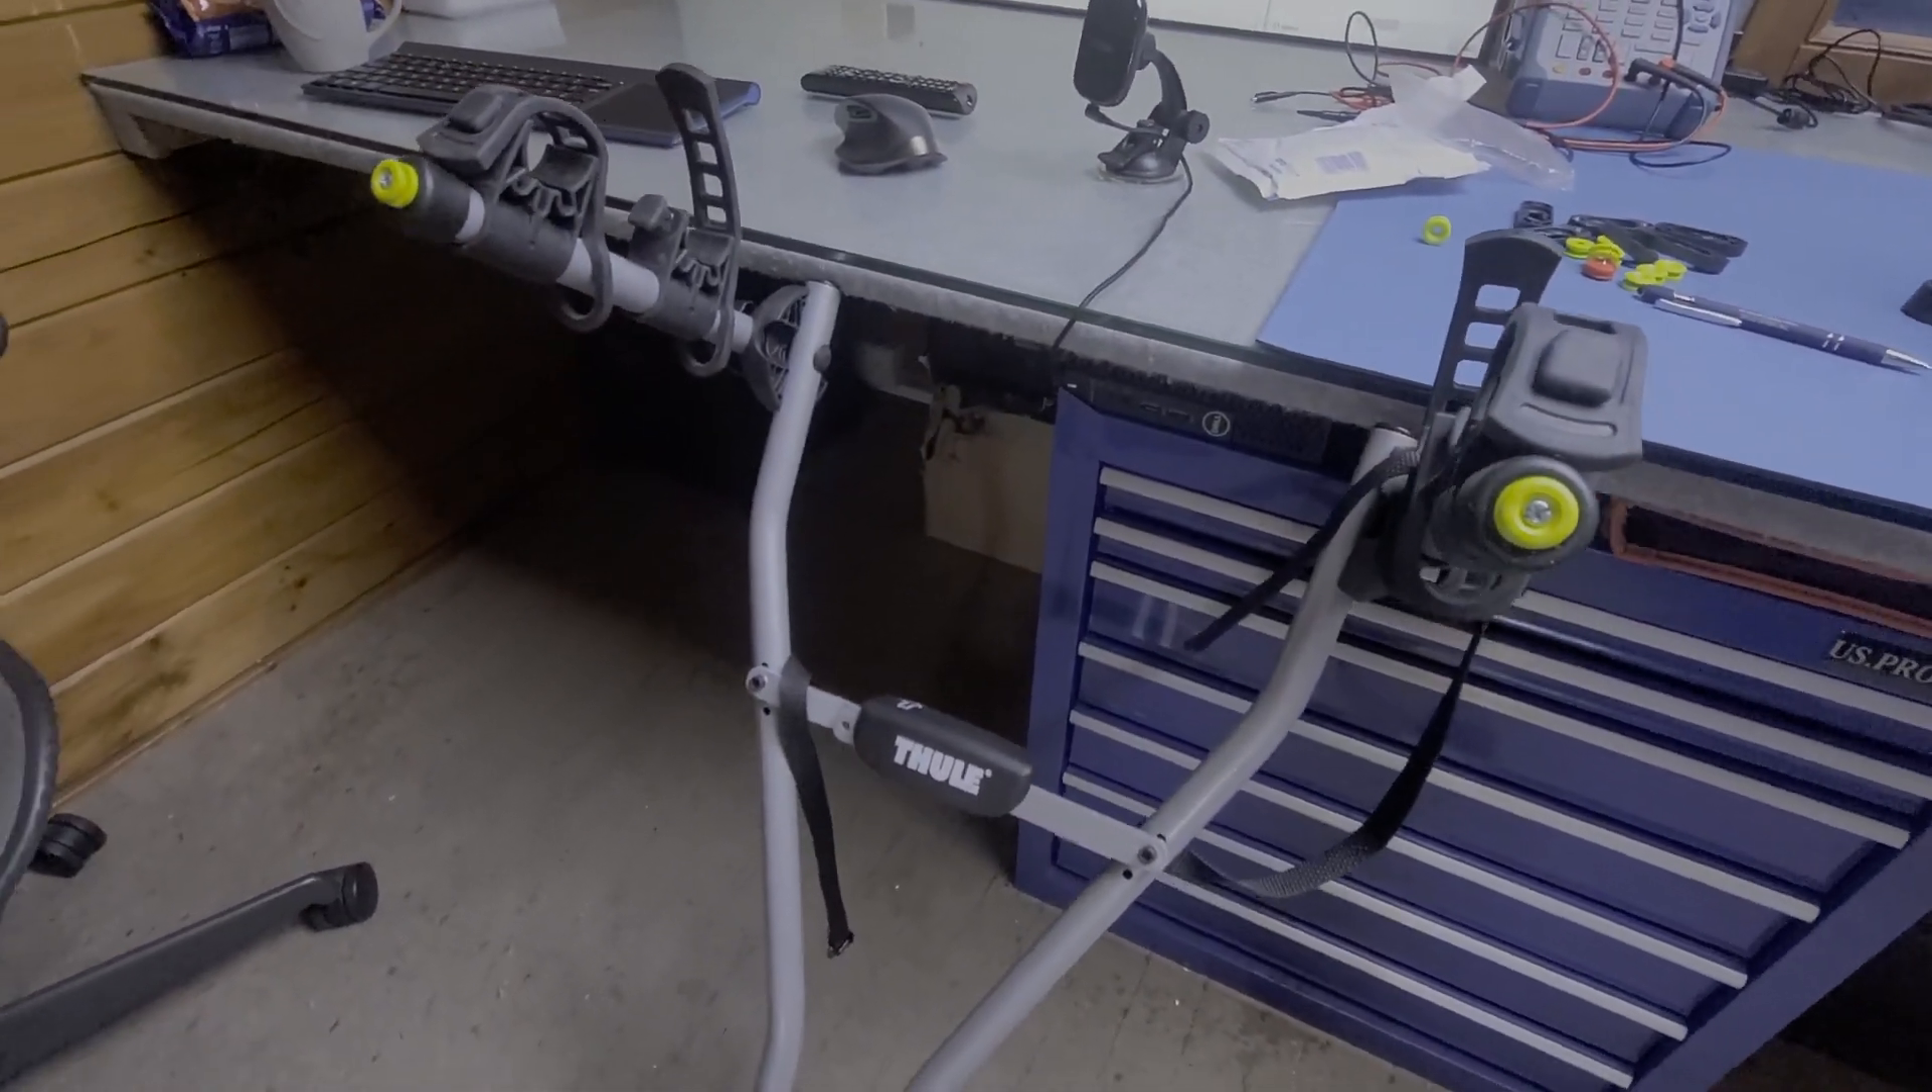OK, I've fitted the buttons to the bike rack now. So there you go. They're fitted in there.